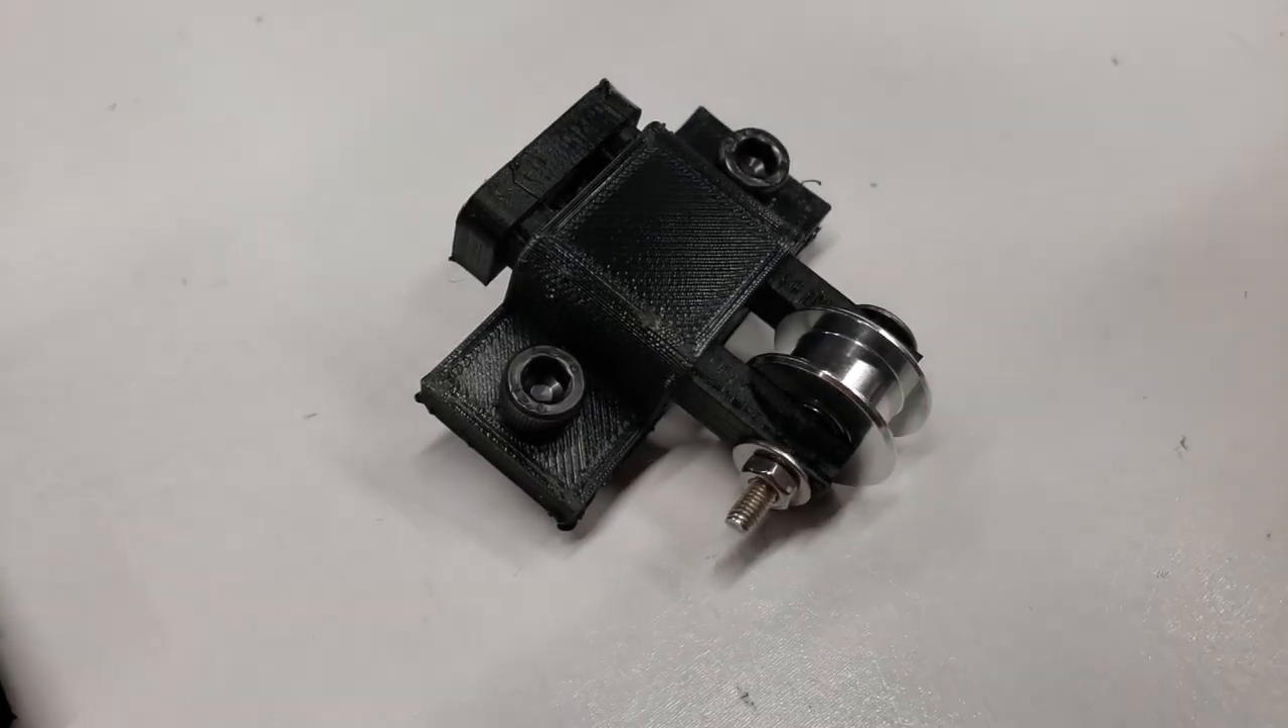You can see we've already got the idler pulley installed.